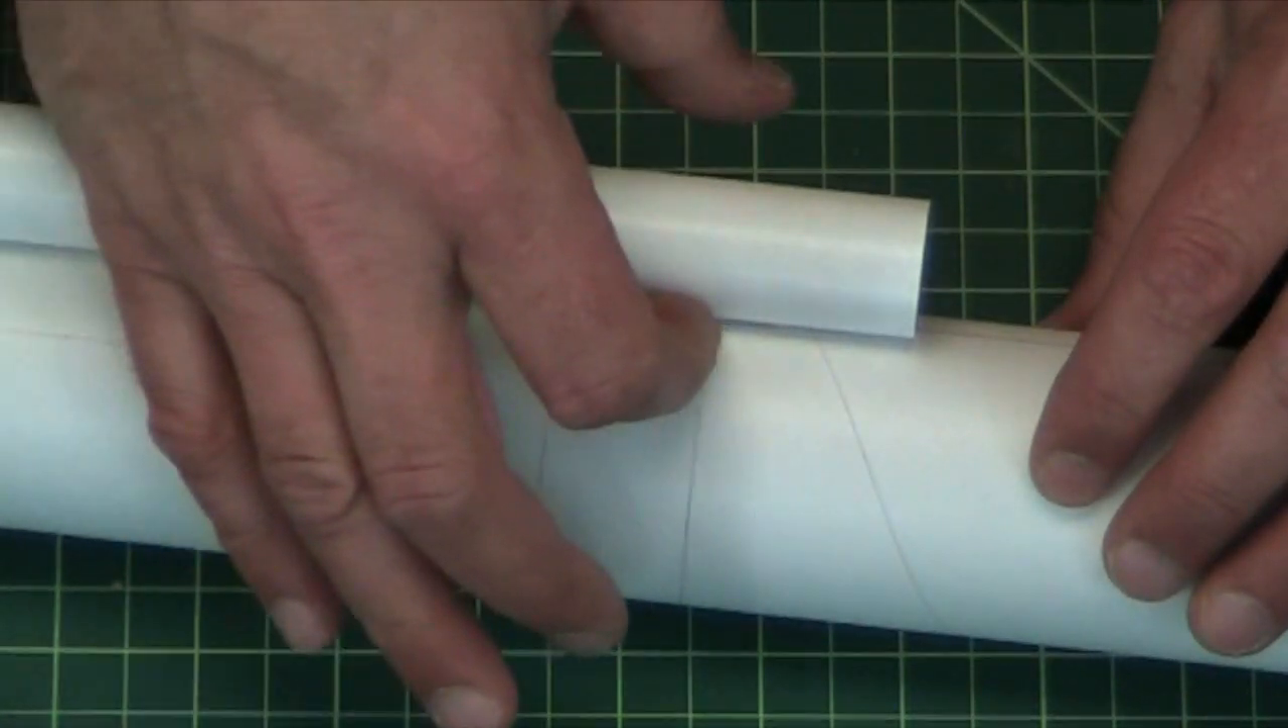Then the next trick is, if you can see in here close, between the two tubes there's a gap. And the ejection charge is going to try to get out that gap, so it's got to be sealed.